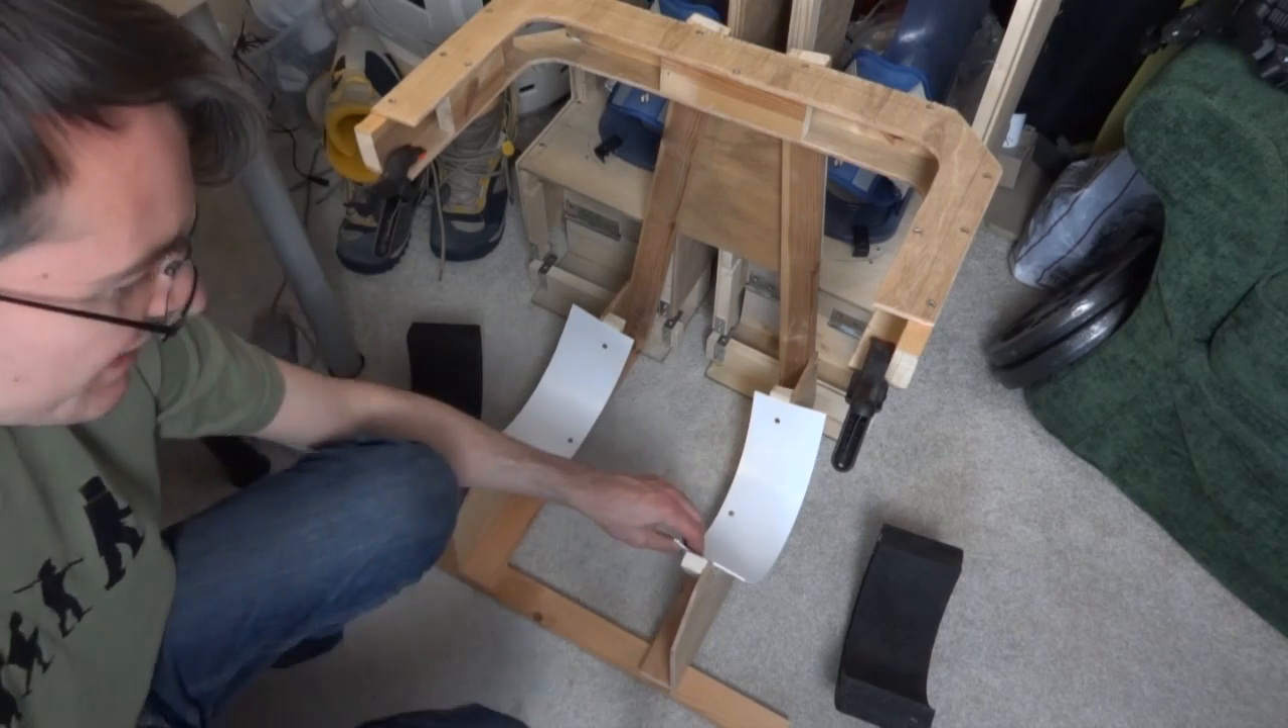I've just screwed in a couple of bits of plastic there which is actually foam PVC board.